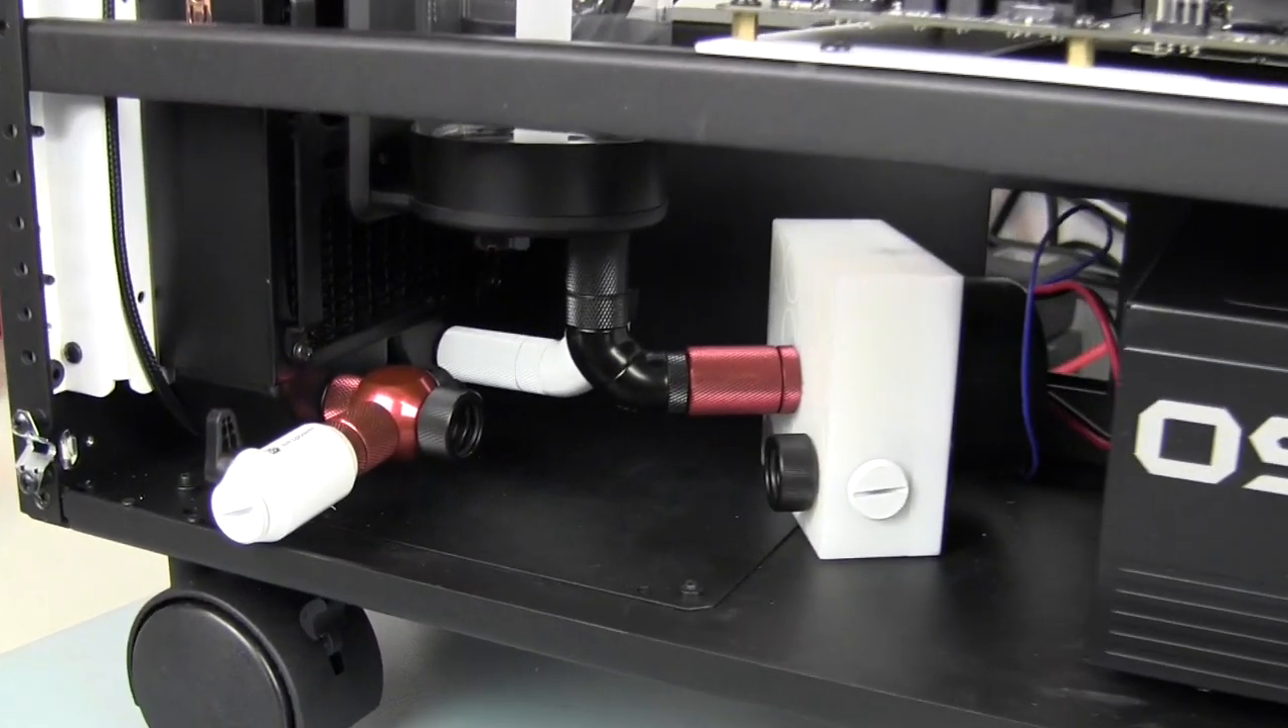Okay we have the fittings now installed and uh after a series of trials and changes i think this is the uh configuration we're going to go with.